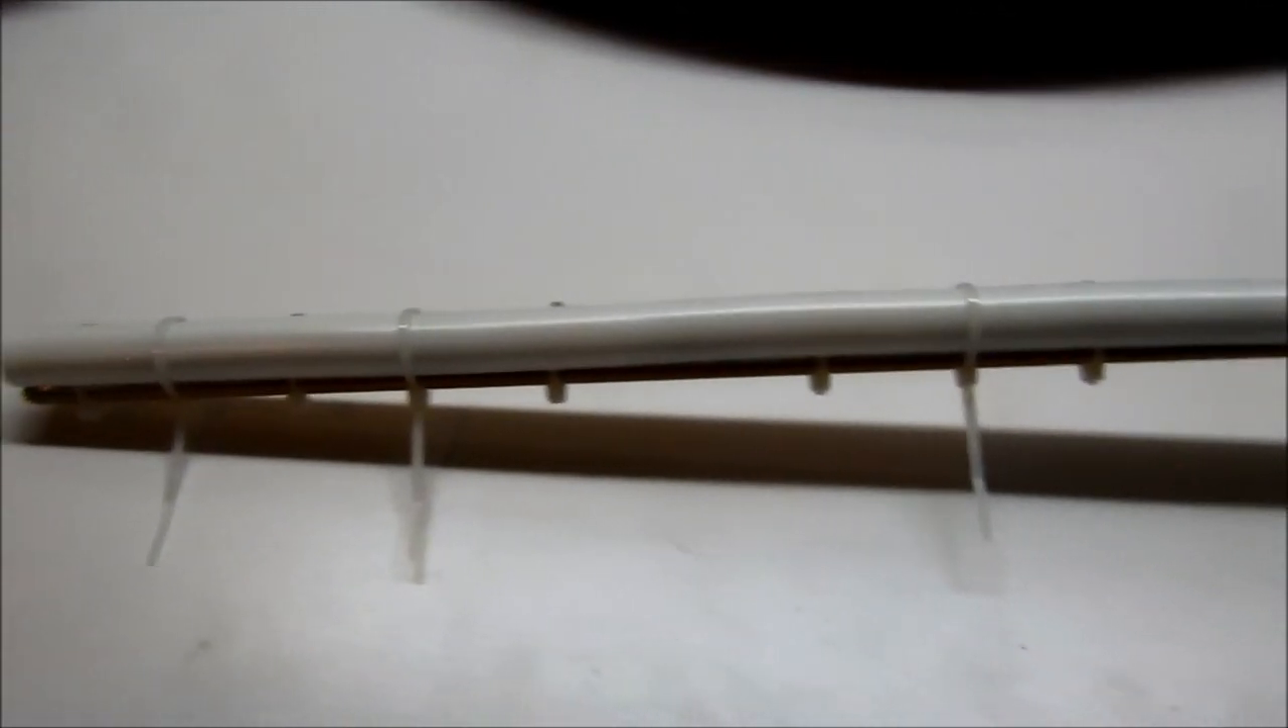I have the pipe secured over the top of the LEDs.